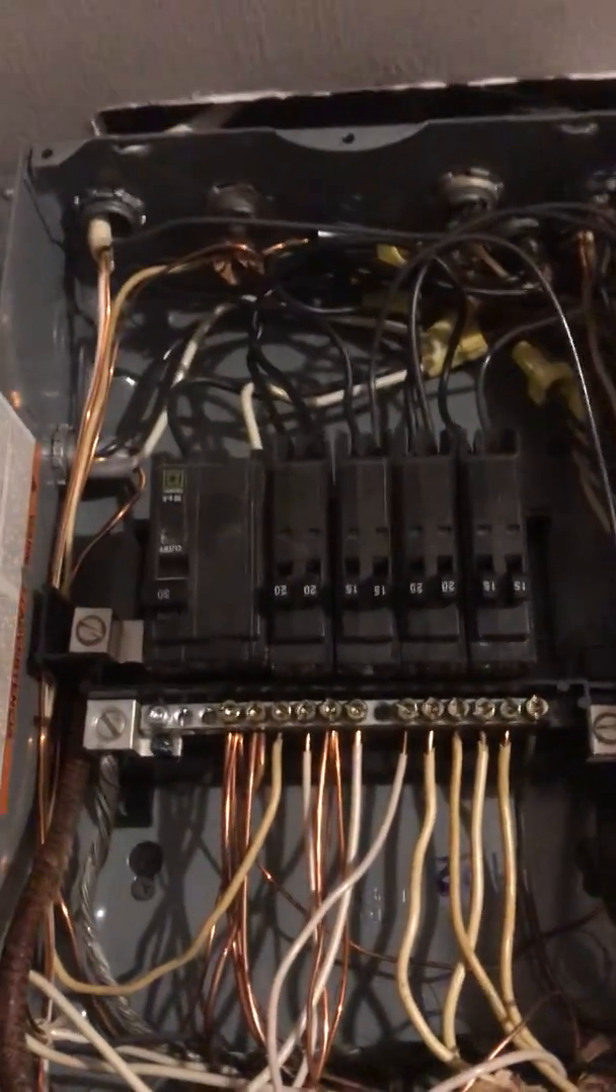I got the cover off already obviously.